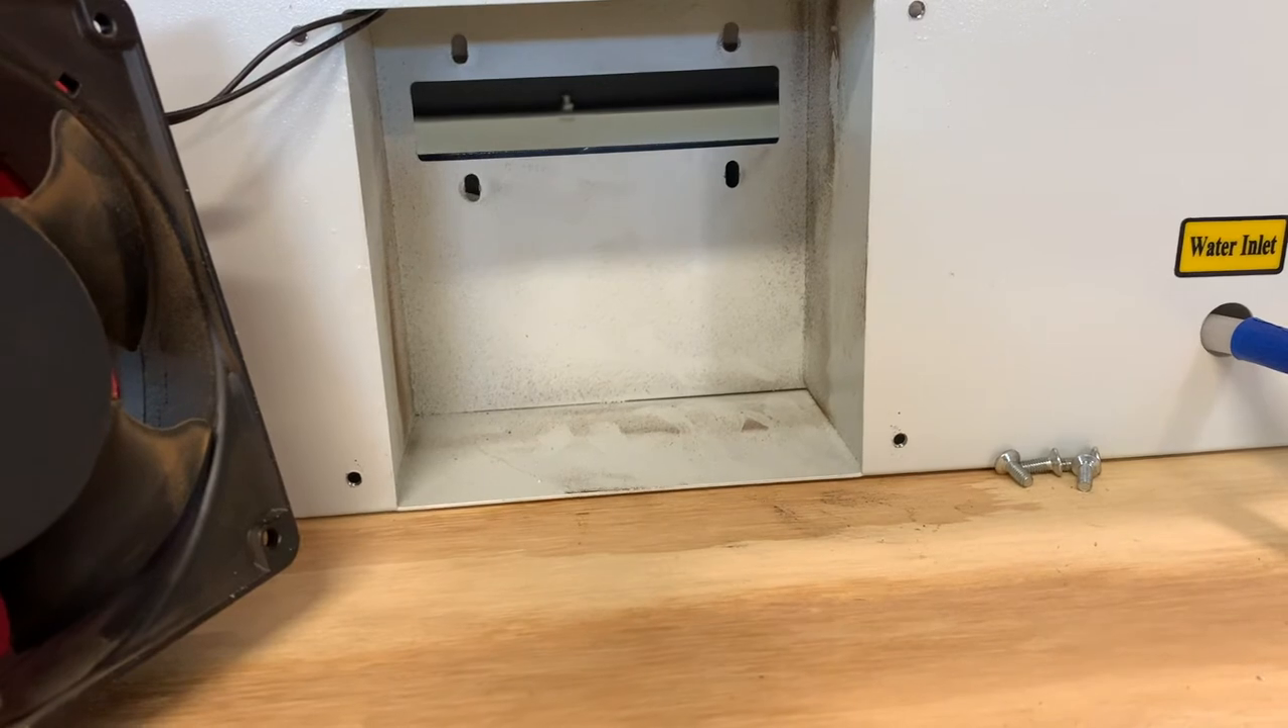Okay, I went ahead and pulled the fan back out of the machine here.